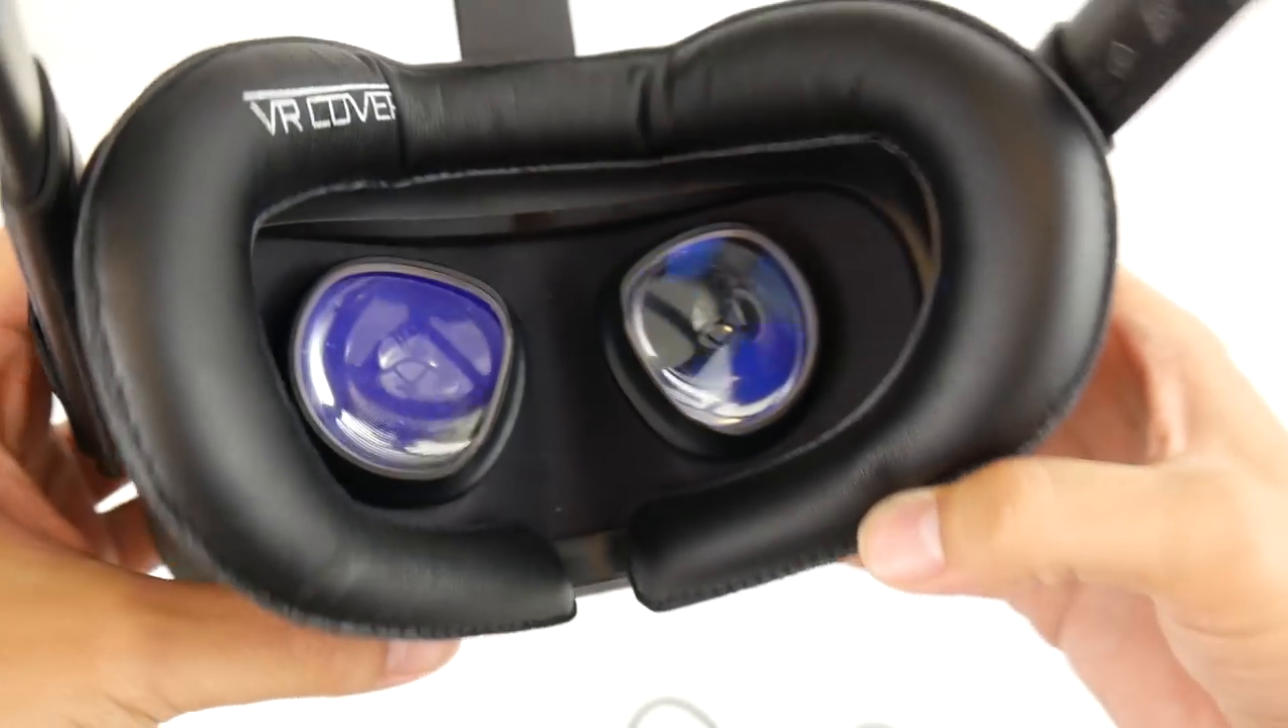Your VRoptician .com prescription lens adapters are now in place. And they are really perfectly secure there.